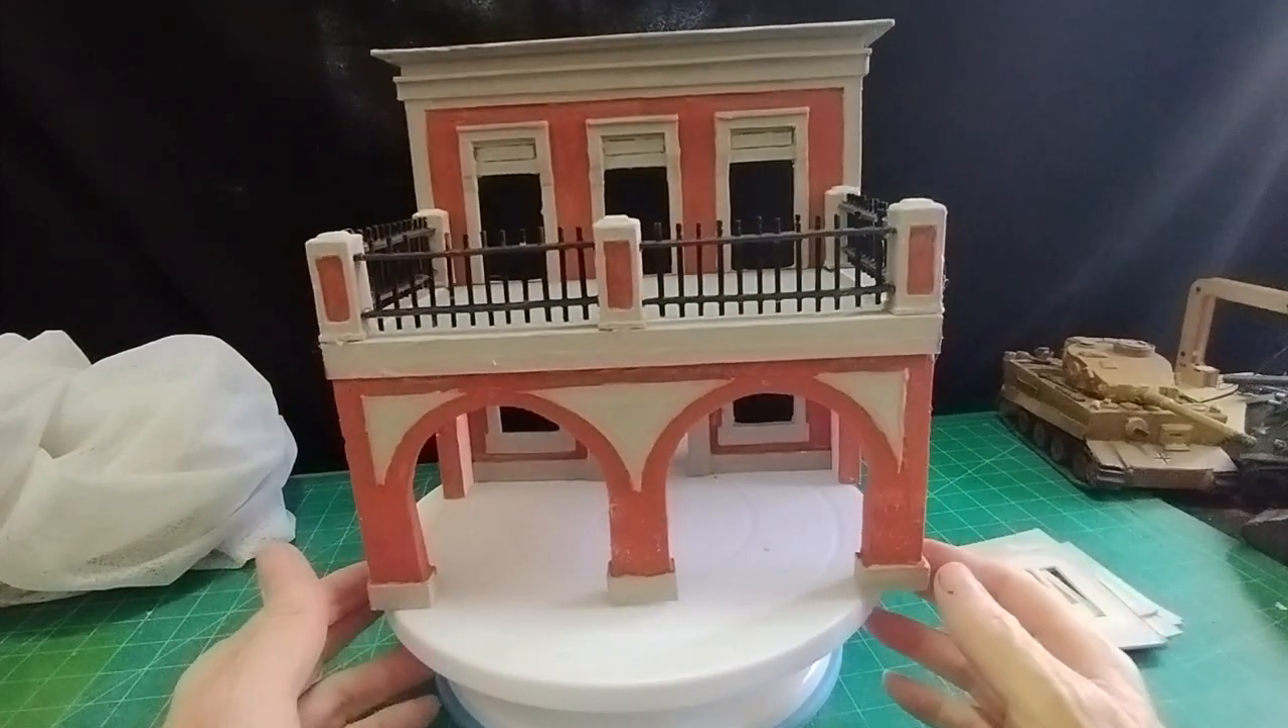So all I need do now is put the doors and windows in.